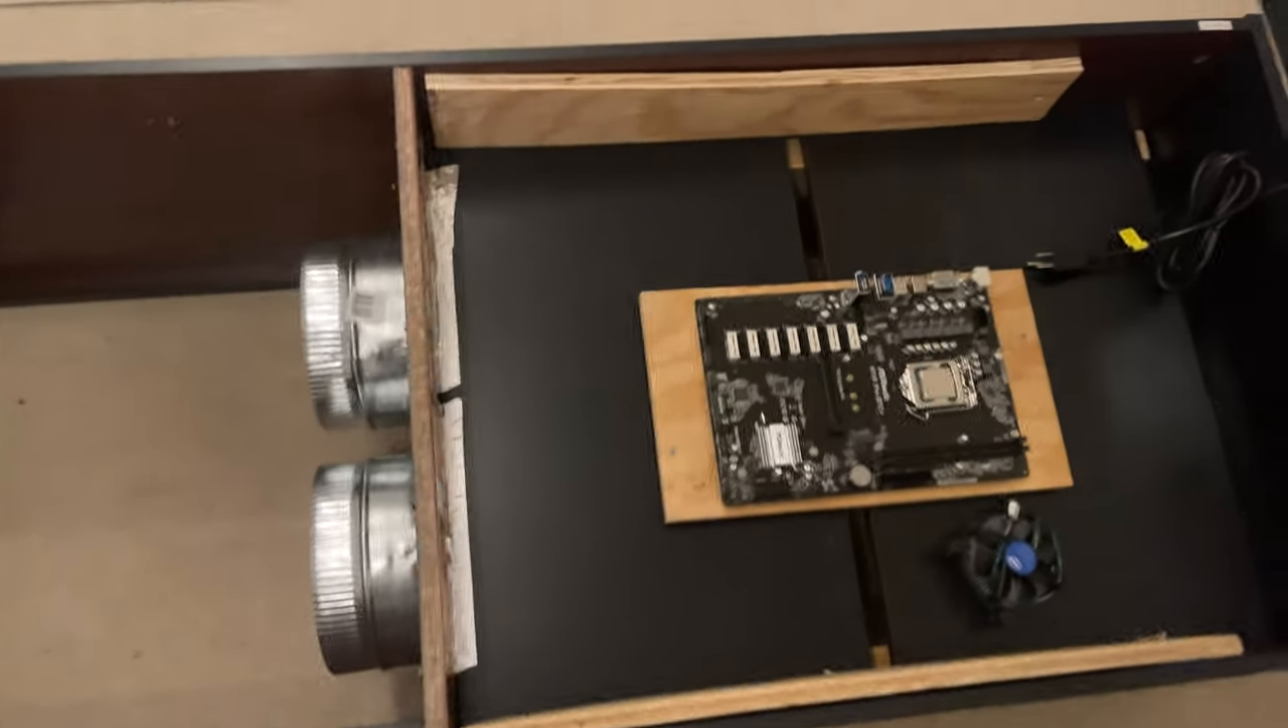So I just mounted the CPU I still have to mount the fans the two intake fans the CPU fan RAM and and a few other things.